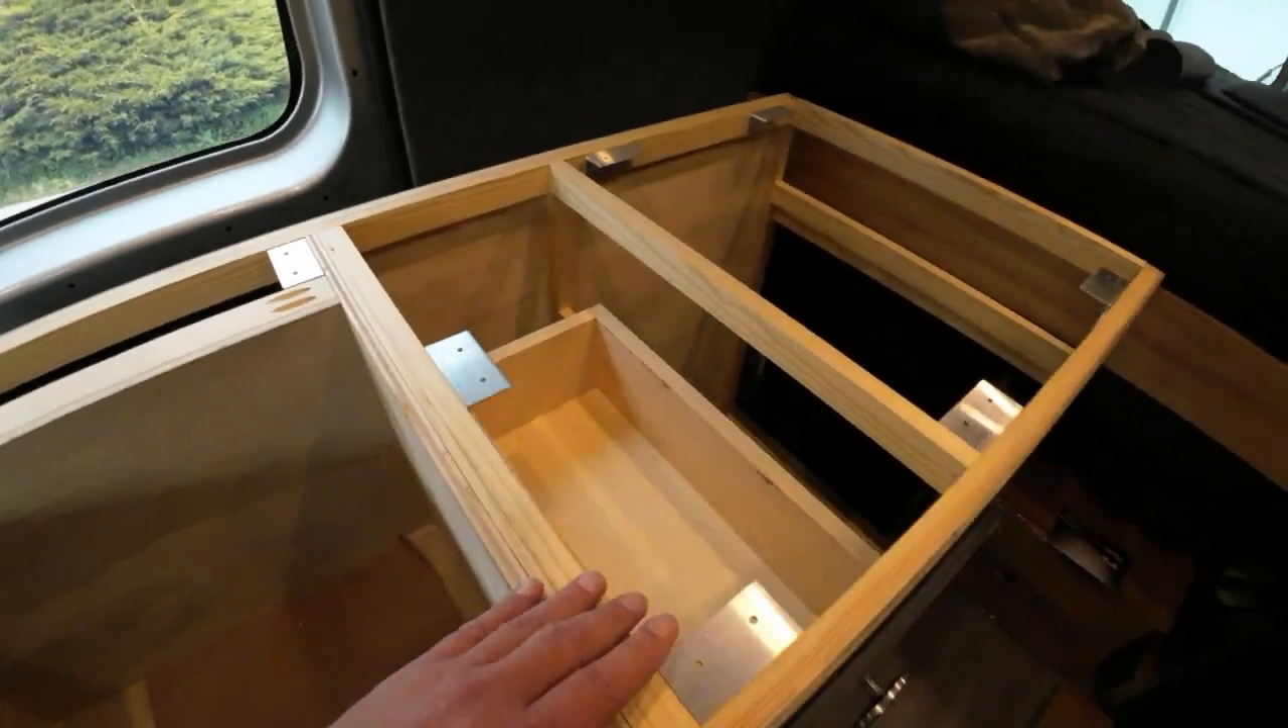I took the little brackets that I made, and went ahead and installed those in a couple of strategic places here.